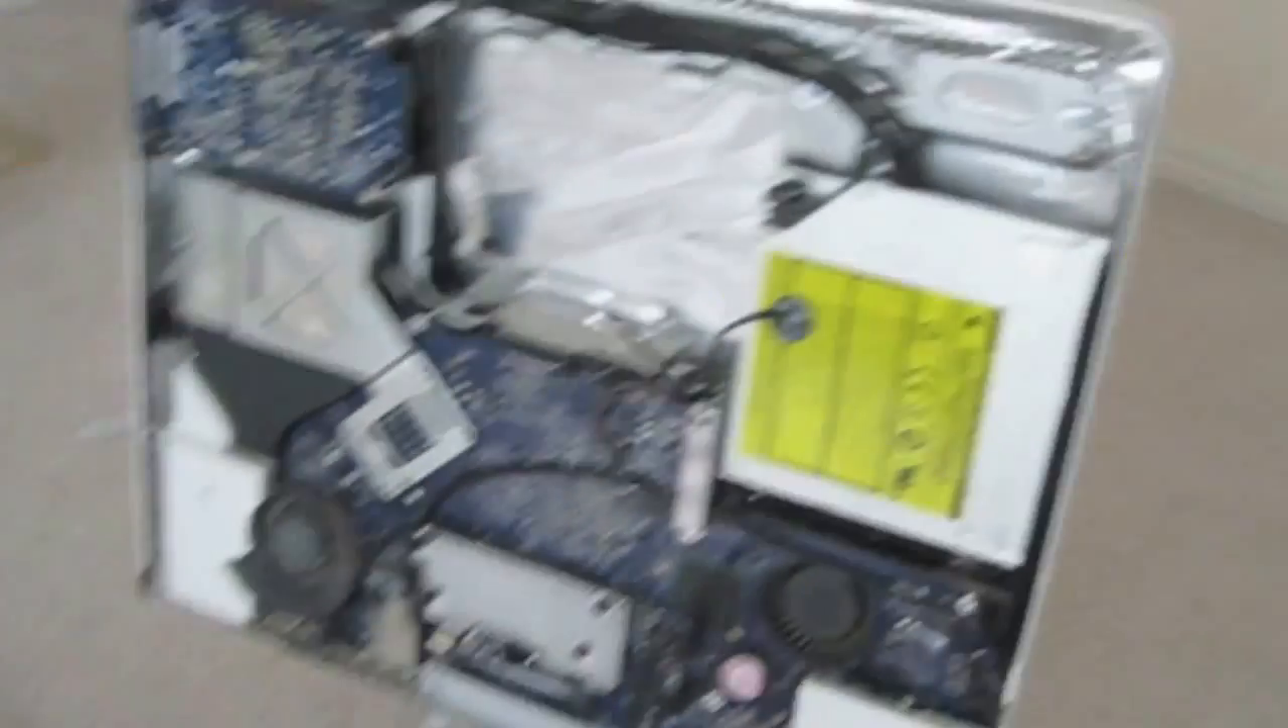Alright, so we got the display off of the iMac.